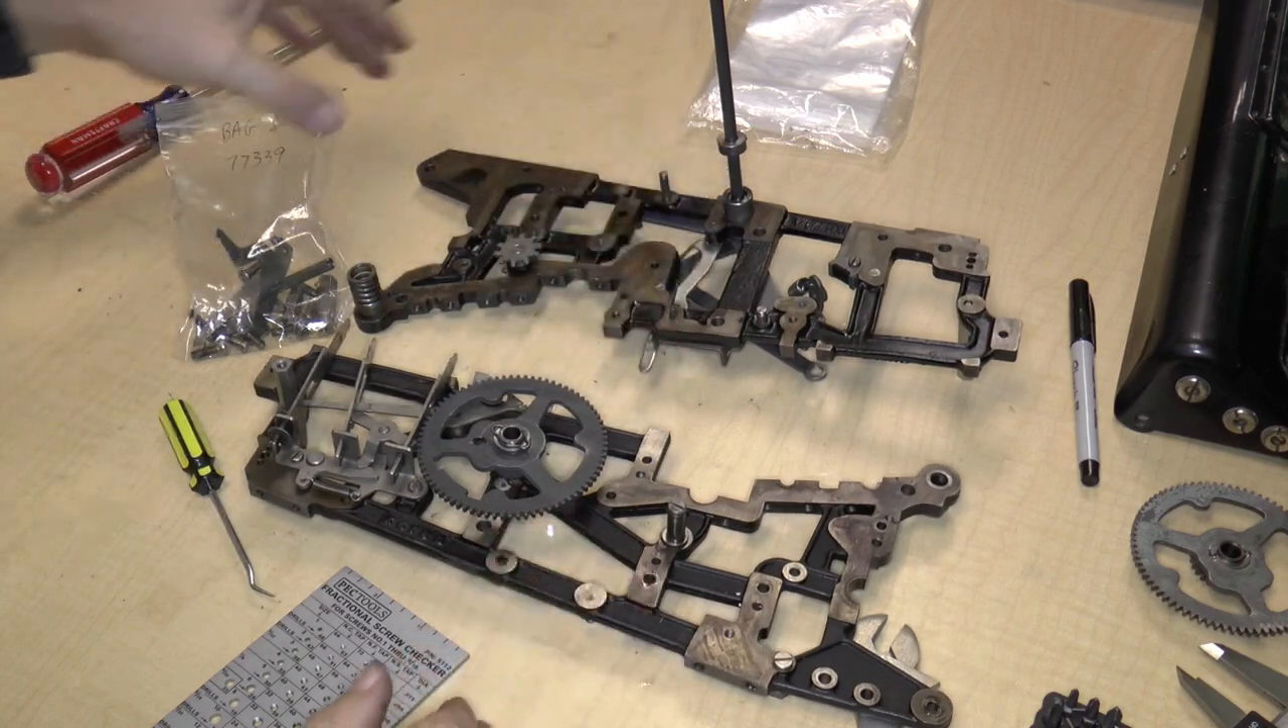So we've got the frame separated. We've got some parts pulled off.